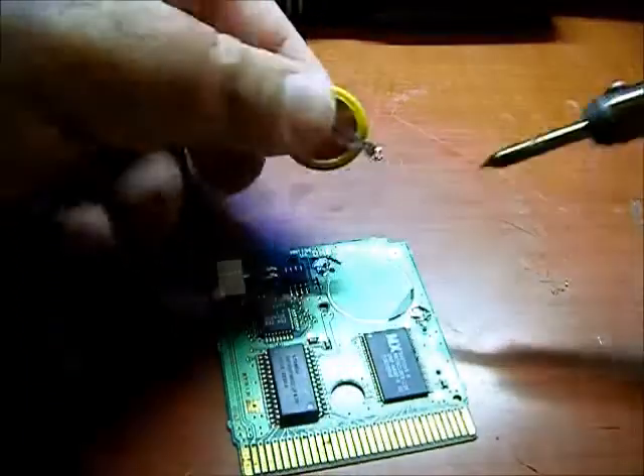All right, there's the old battery gone.